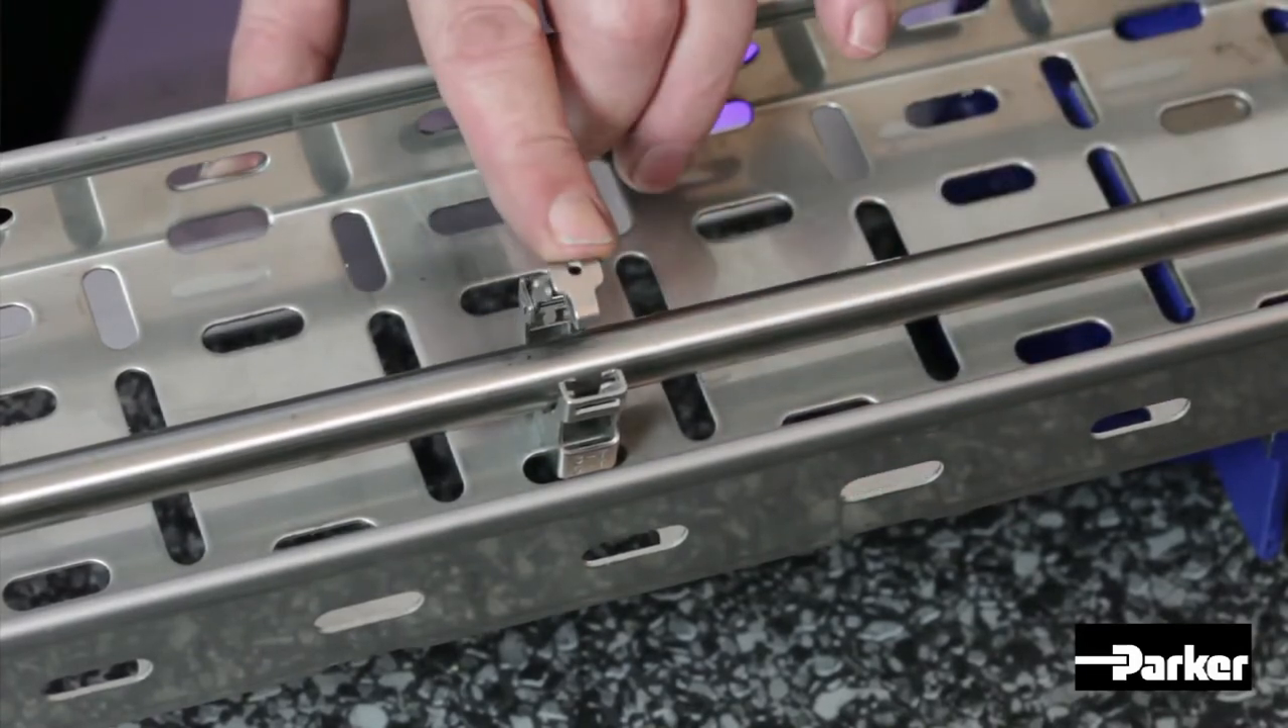The clamp is now located on the tray.